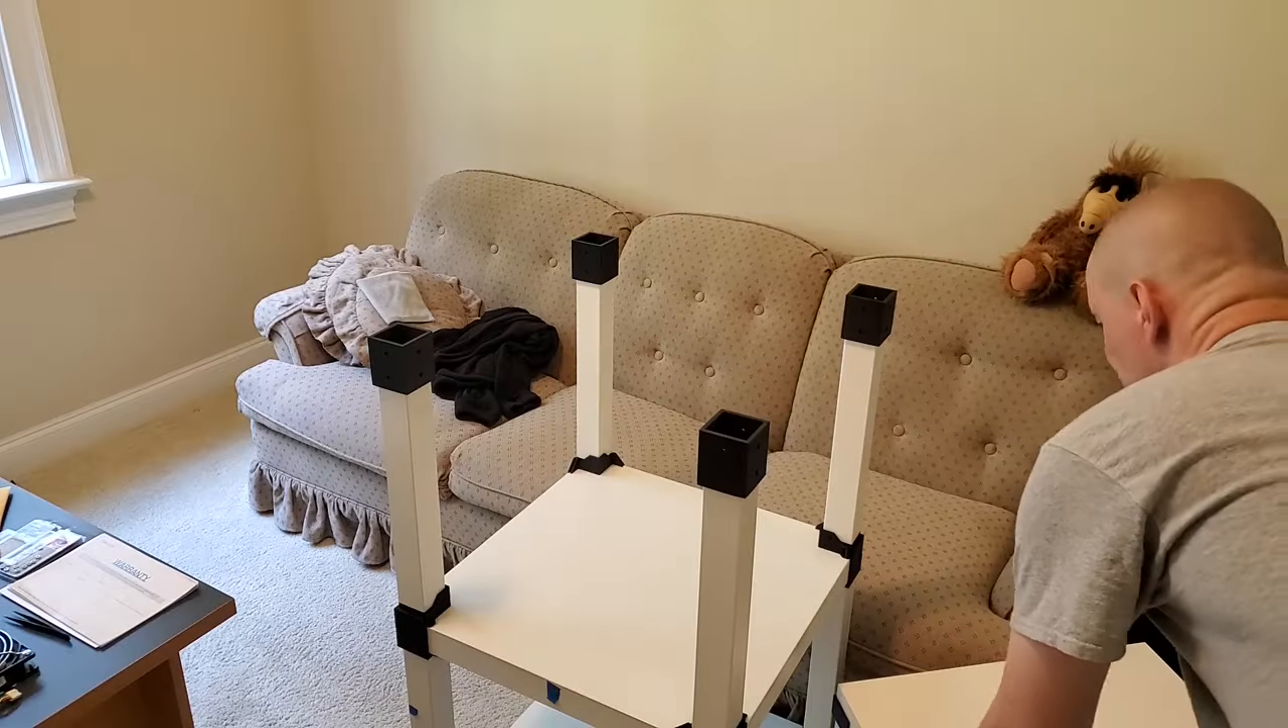With all four couplers in place, I can drop in the third table.